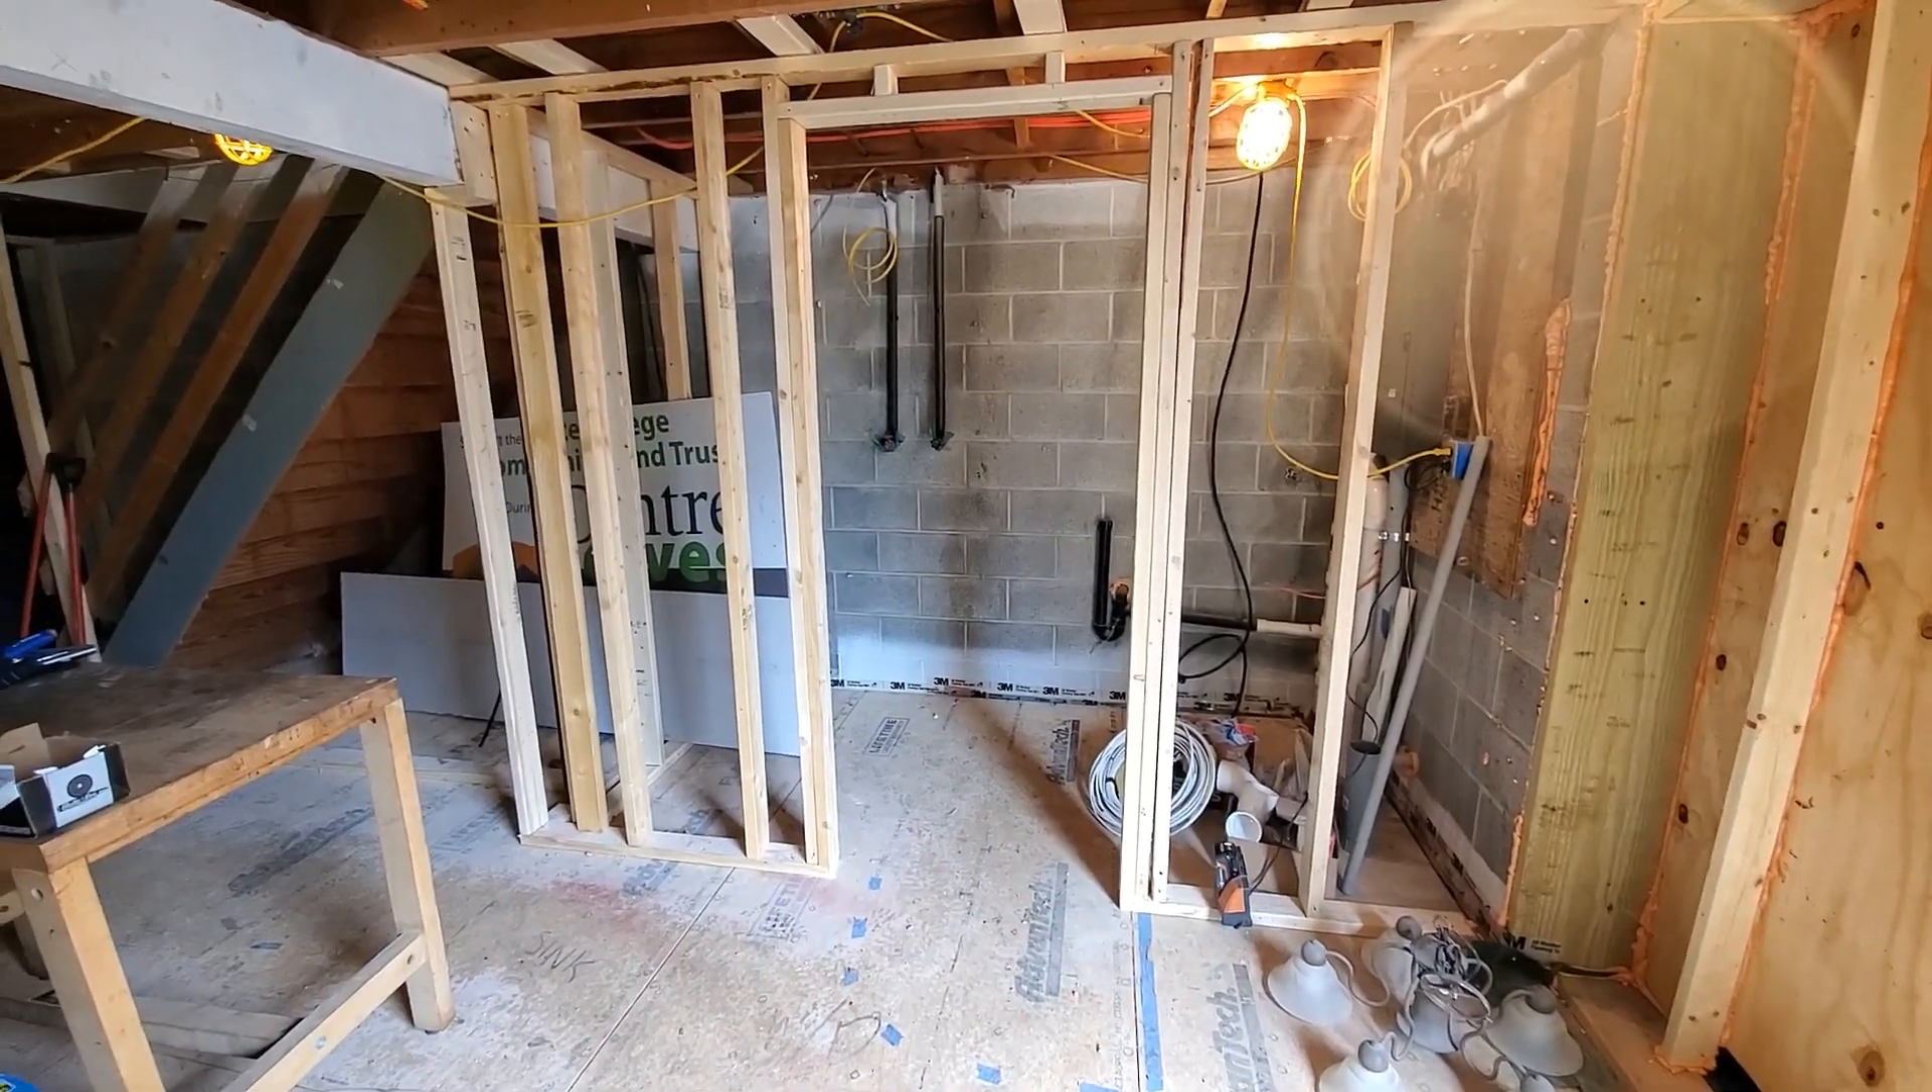We have framed out for a laundry closet over here.